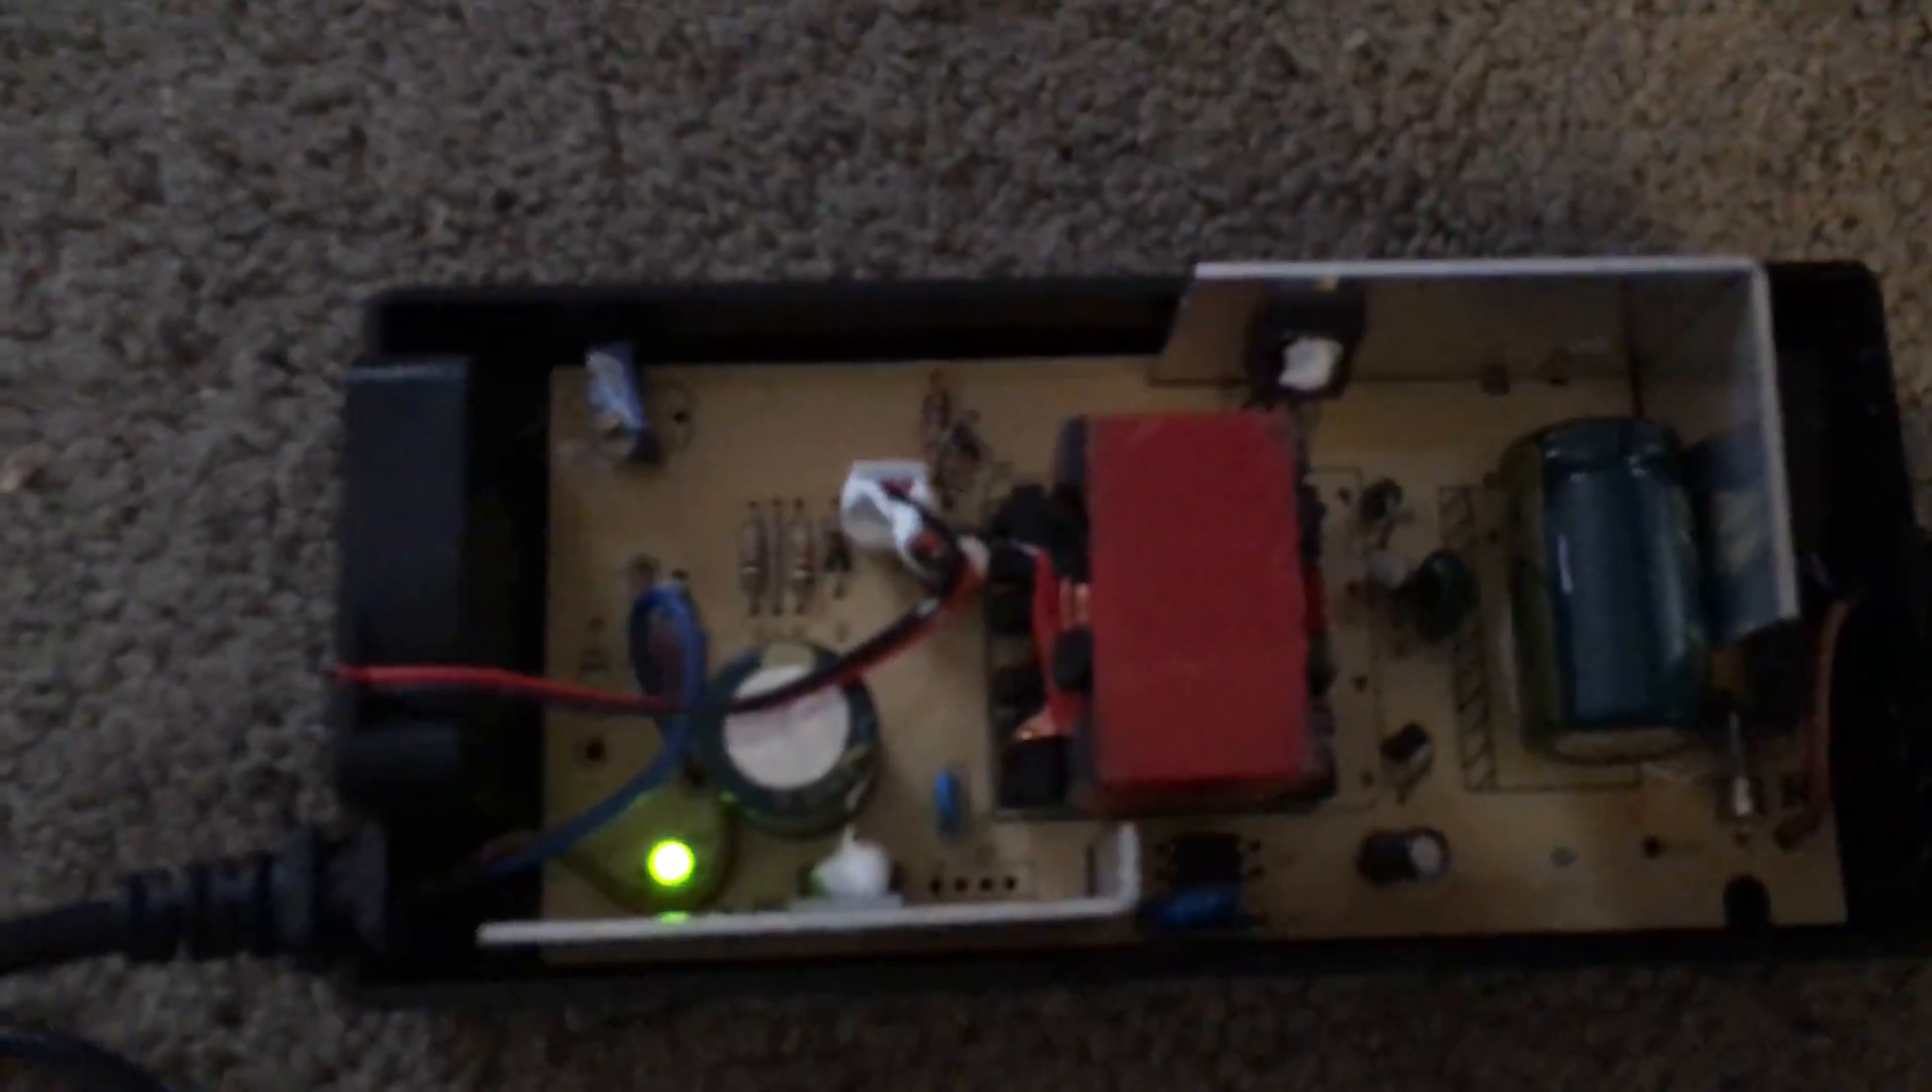So as you can see here I've pulled the top off my charger and I've exposed the guts.